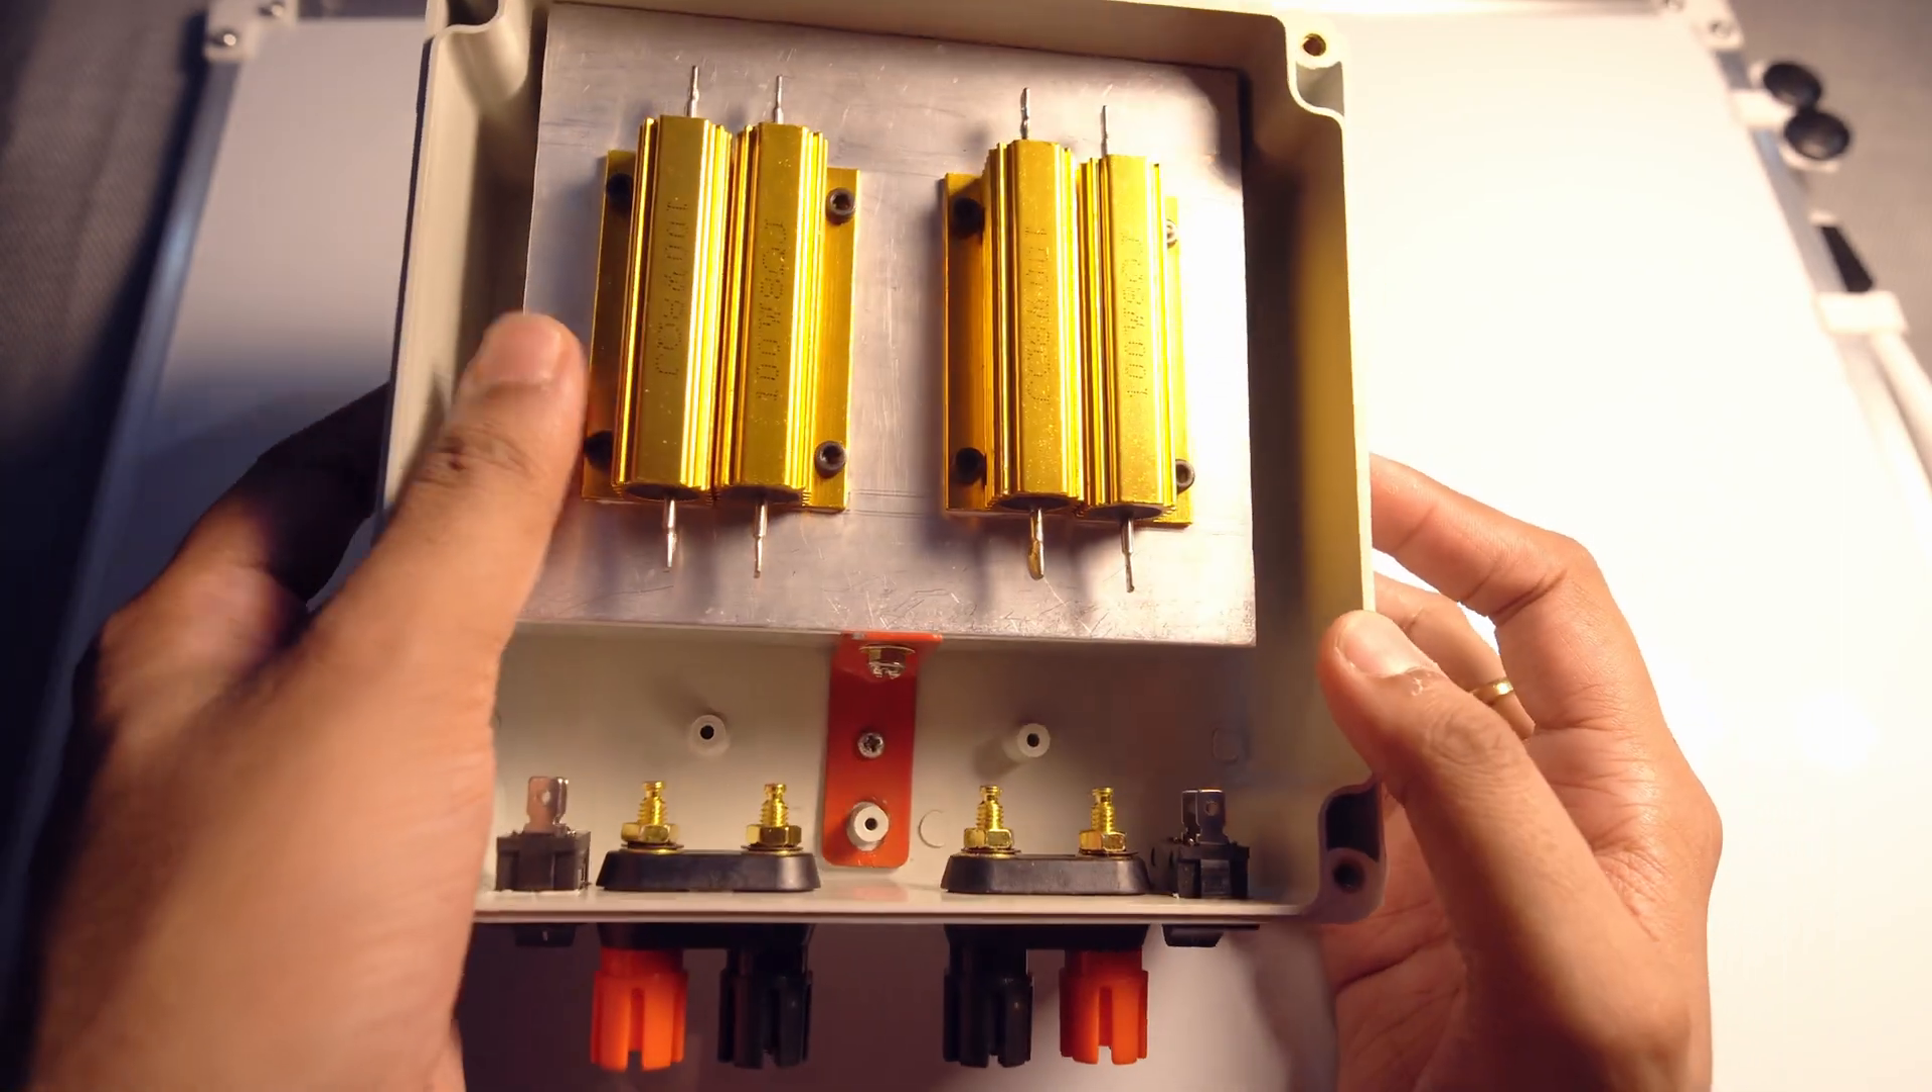Now, since all the fittings are done, we are remaining with only the connections.